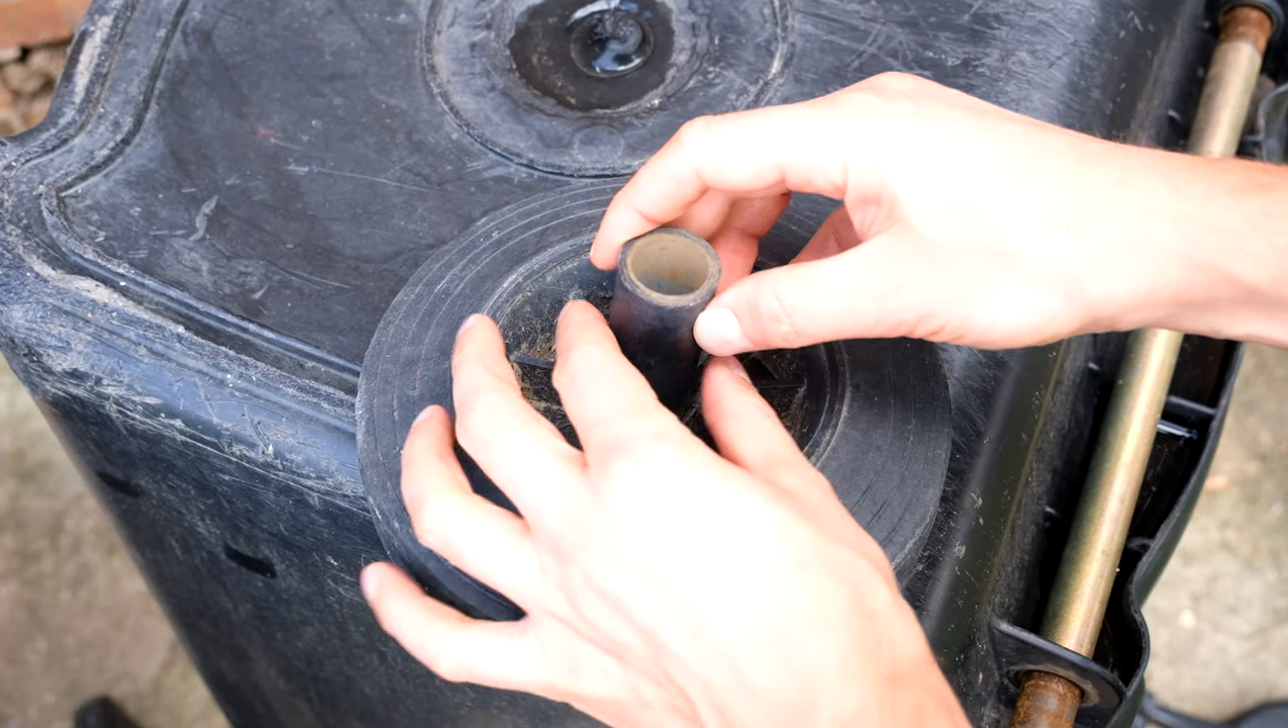Right over here i have the shaft and the wheel has broken off.